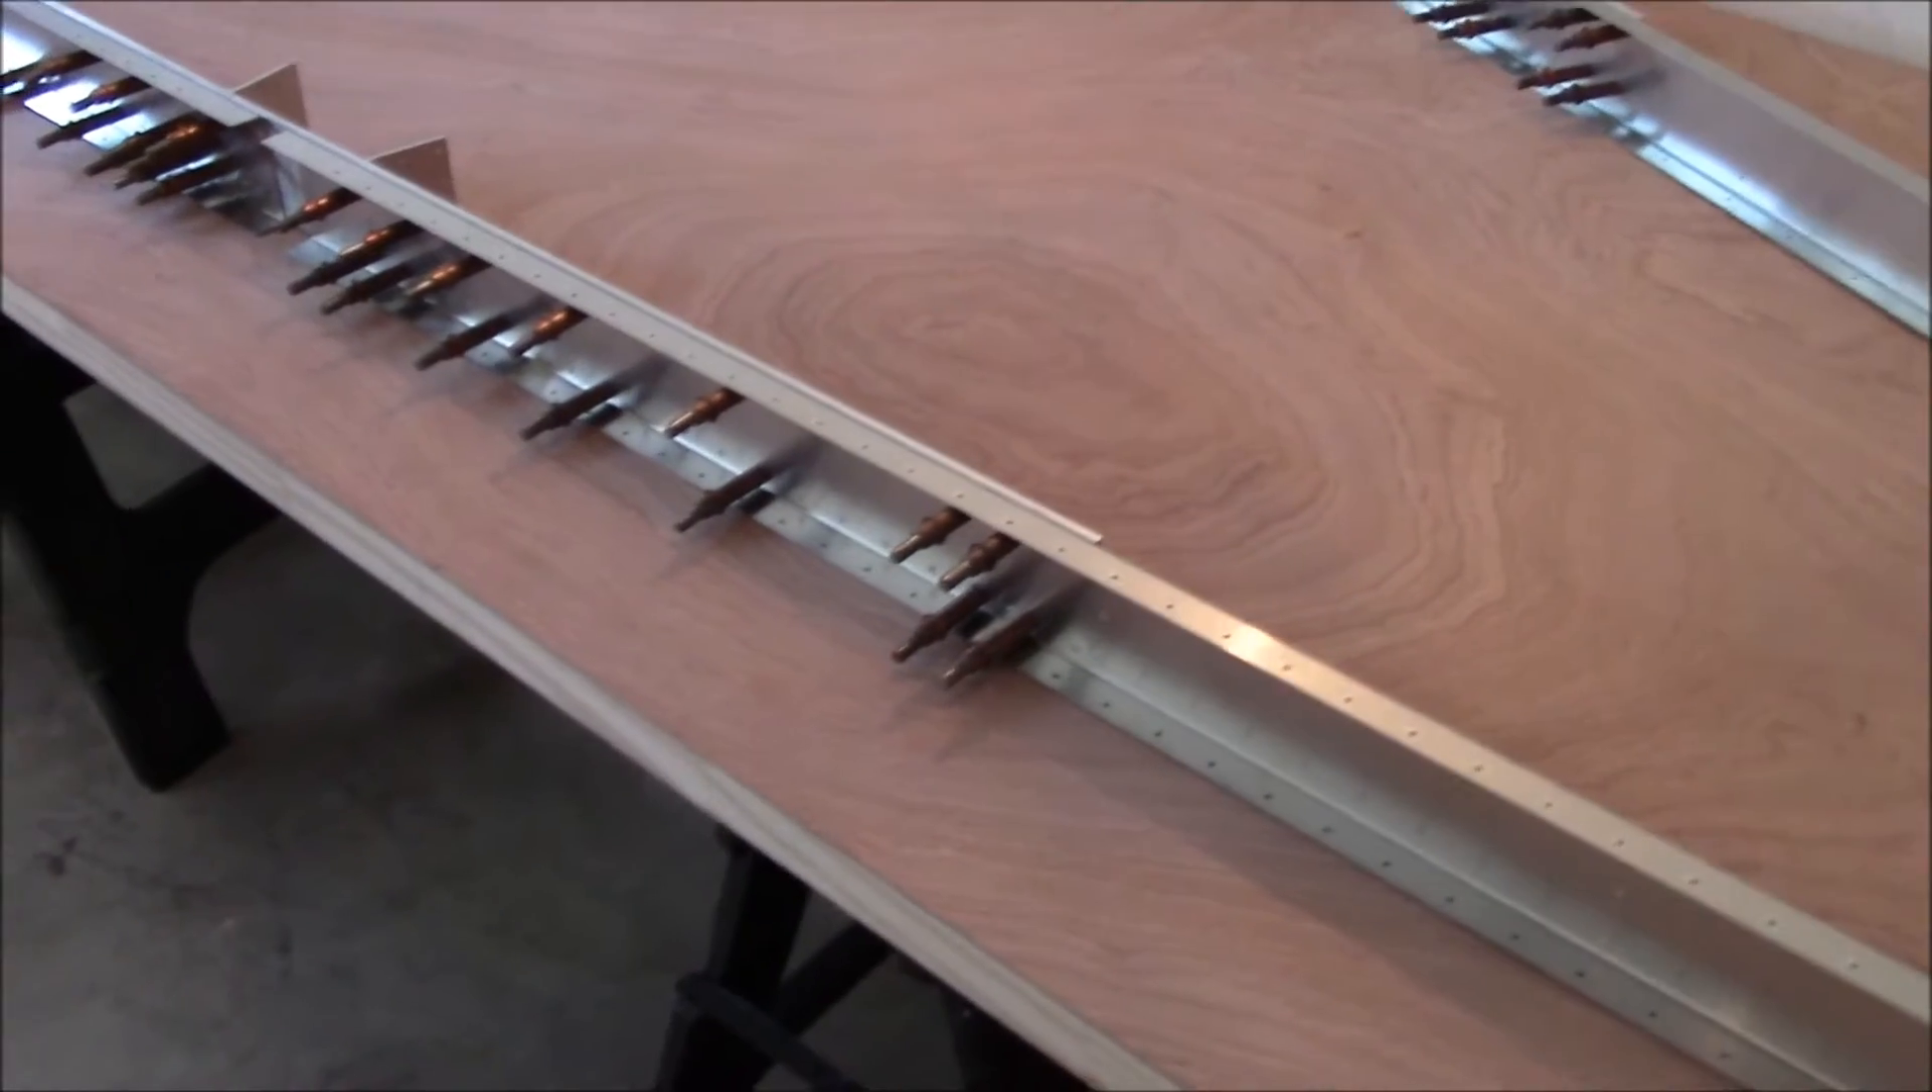All right after five hours of work I have the forward main elevator spar and the rear spar completely drilled to the proper size and clecoed.